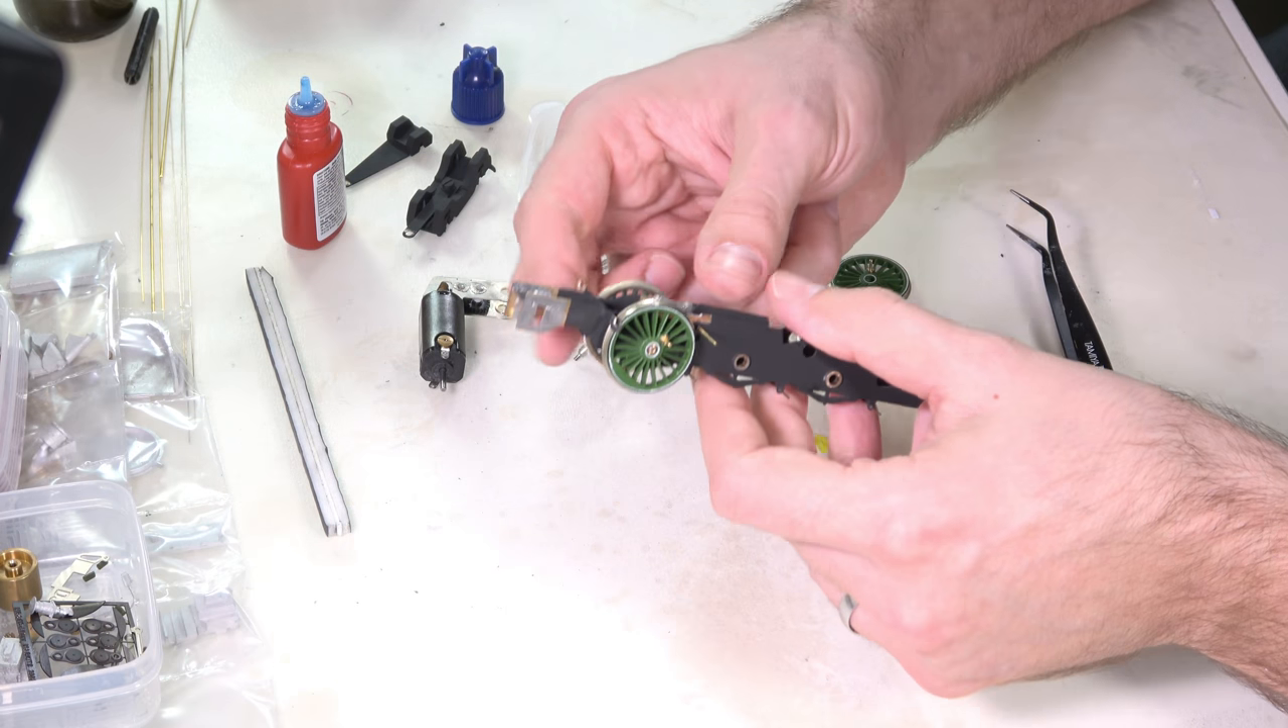Just screw that in like so nice and tight and there we are that wheel is nicely on there.